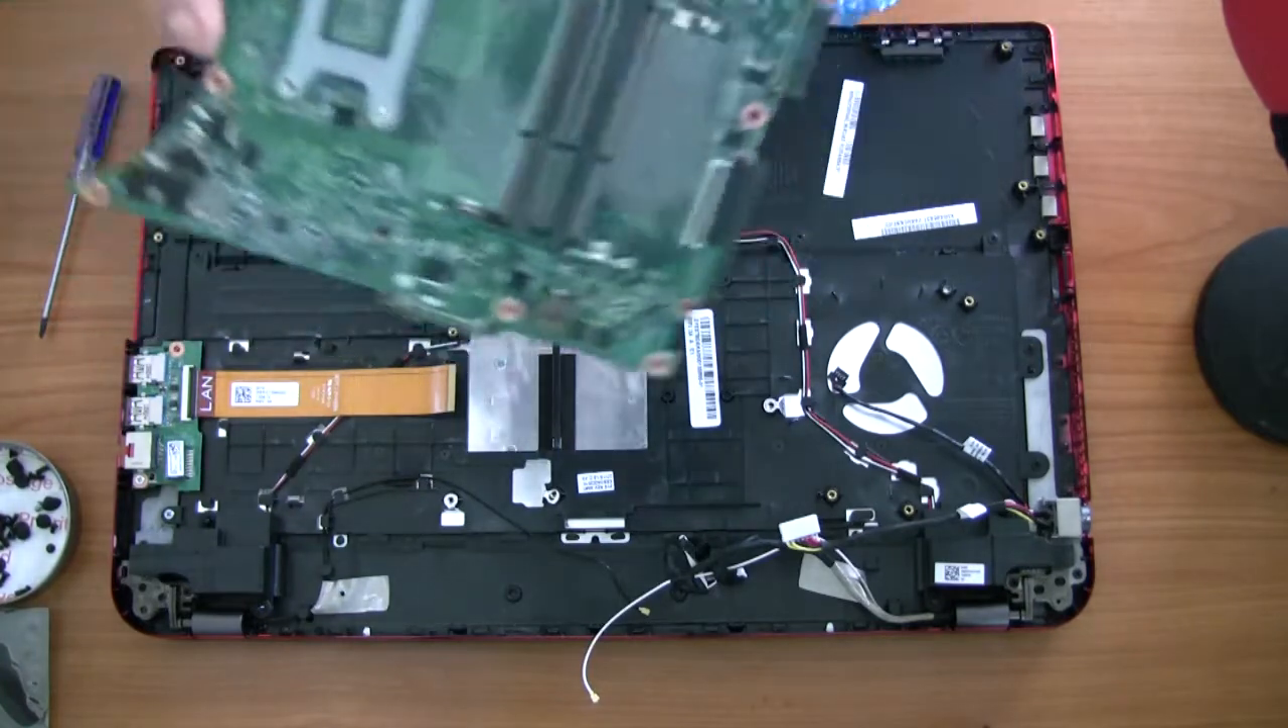And there you go now you've got your motherboard out.